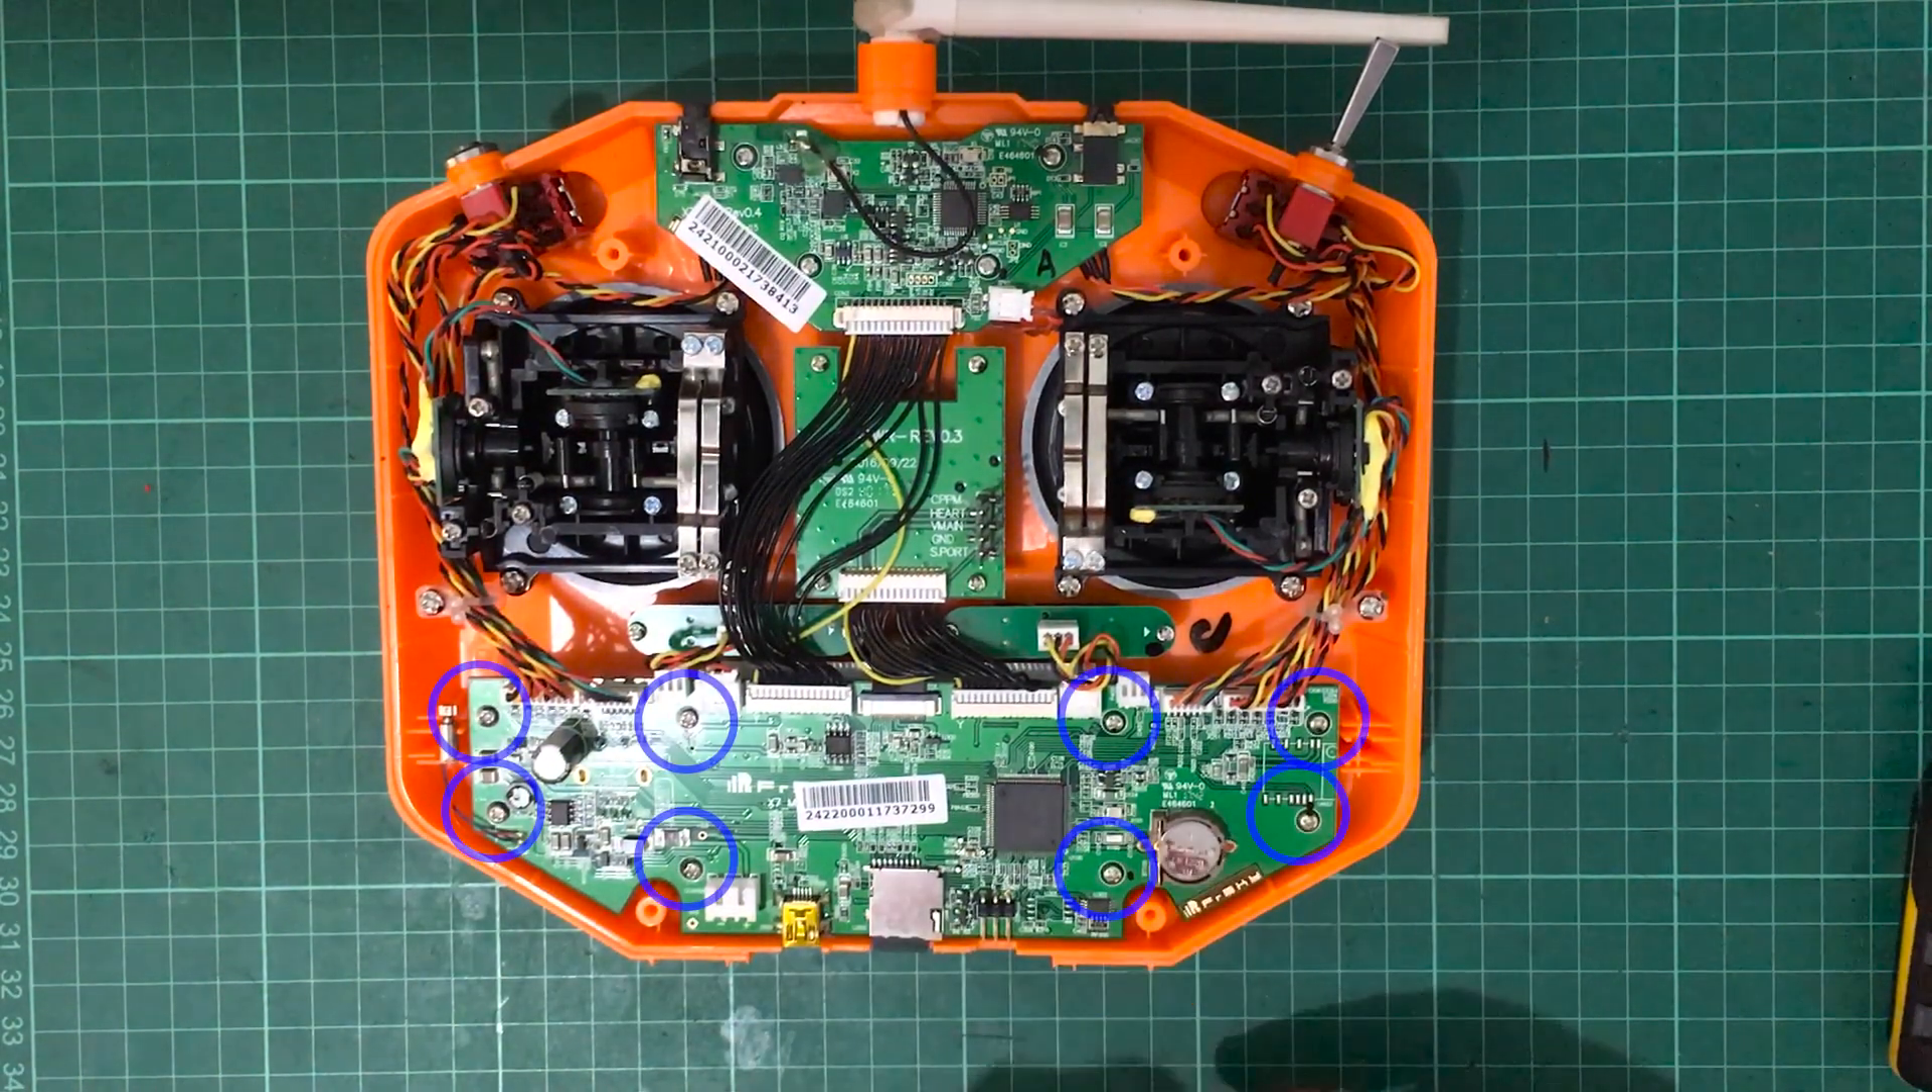So here's my QX7 radio and I've already opened it up at the back and we also need to get access to this other side of this main board.